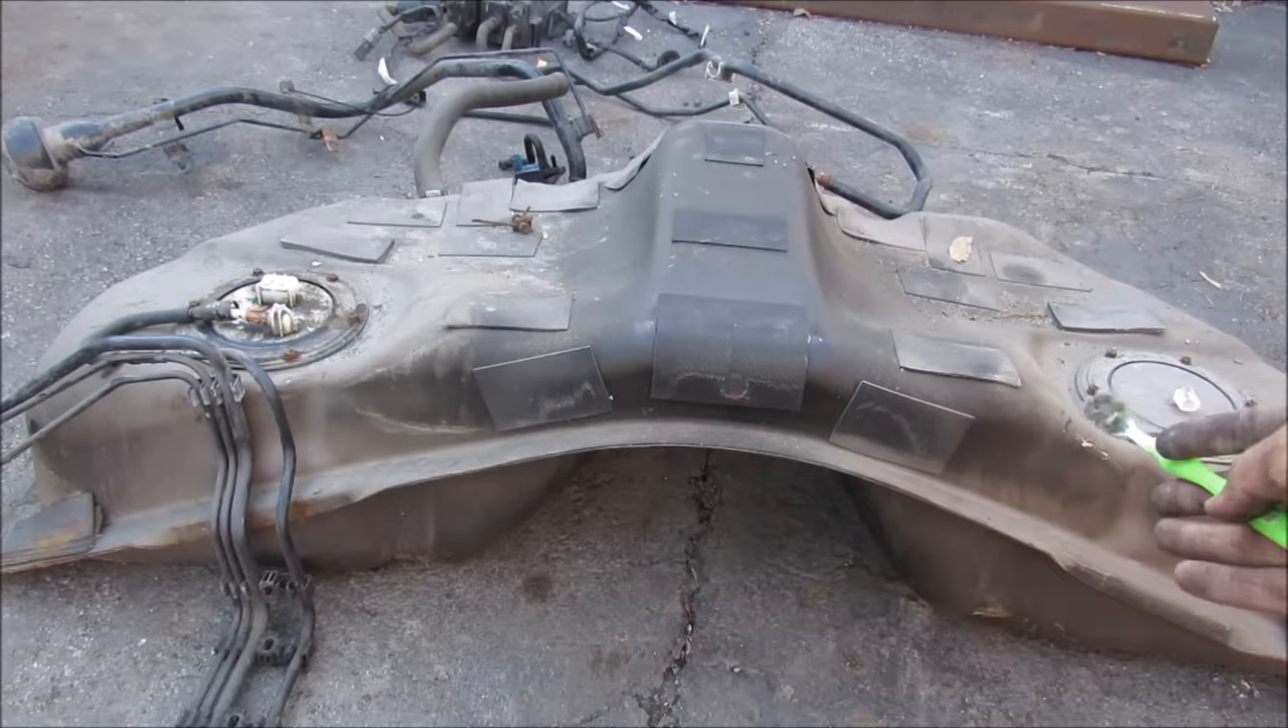Now this fuel tank has been removed from a rear wheel drive vehicle which means we have a hump for the drive shaft down the middle.